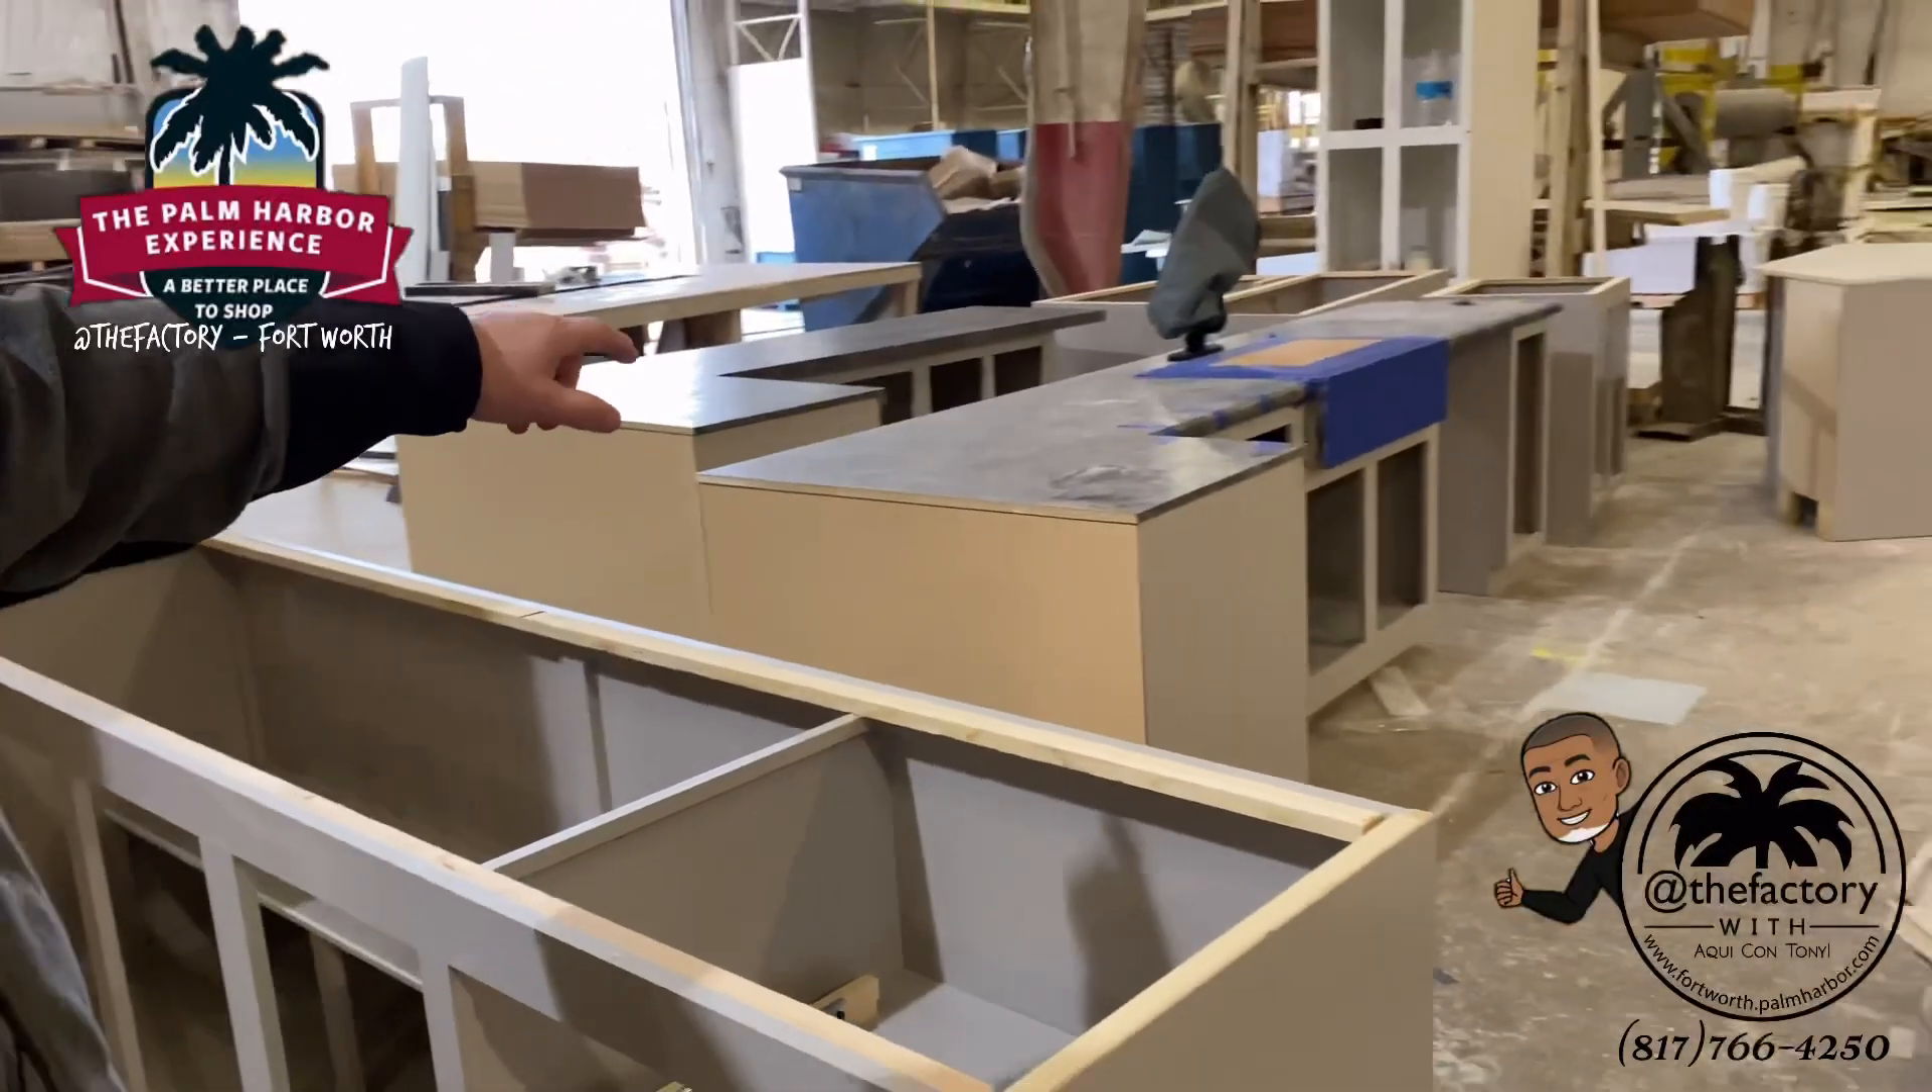So here's our base cabinet and it's all put together. Our laminates have been put on. The seams have been done.